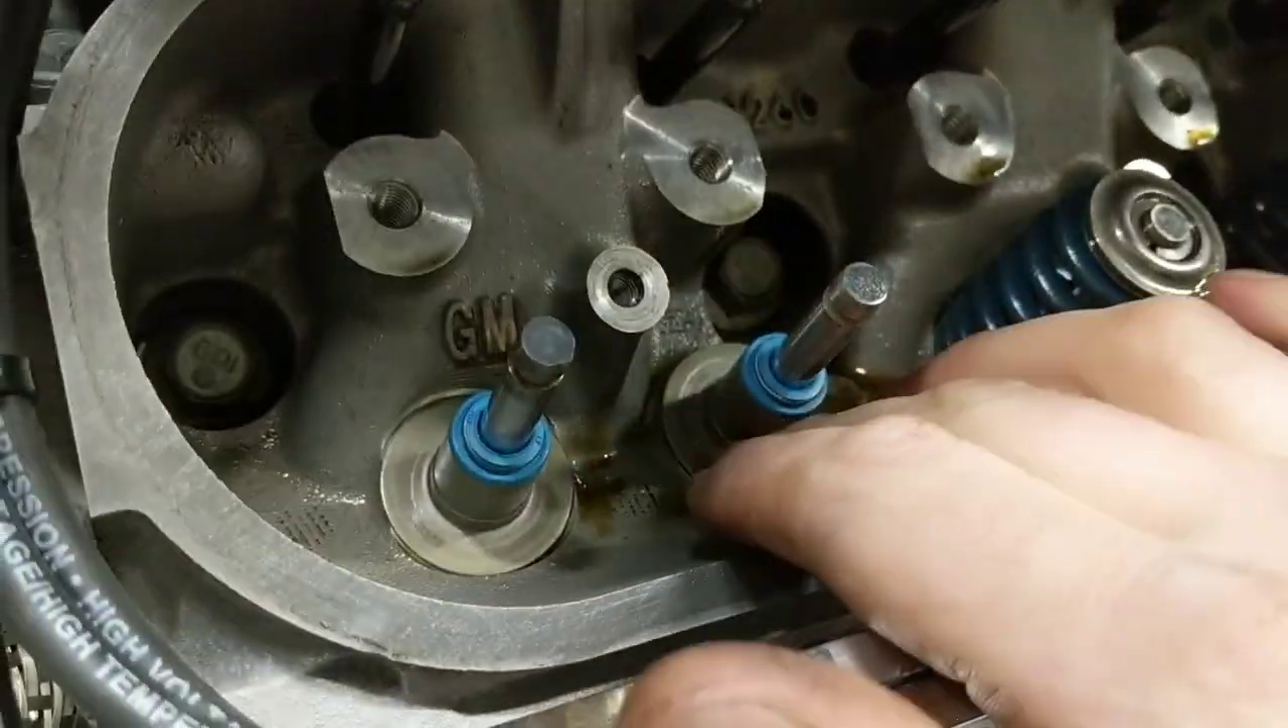So now we have the valve stem seals, which are also the spring seats in place.